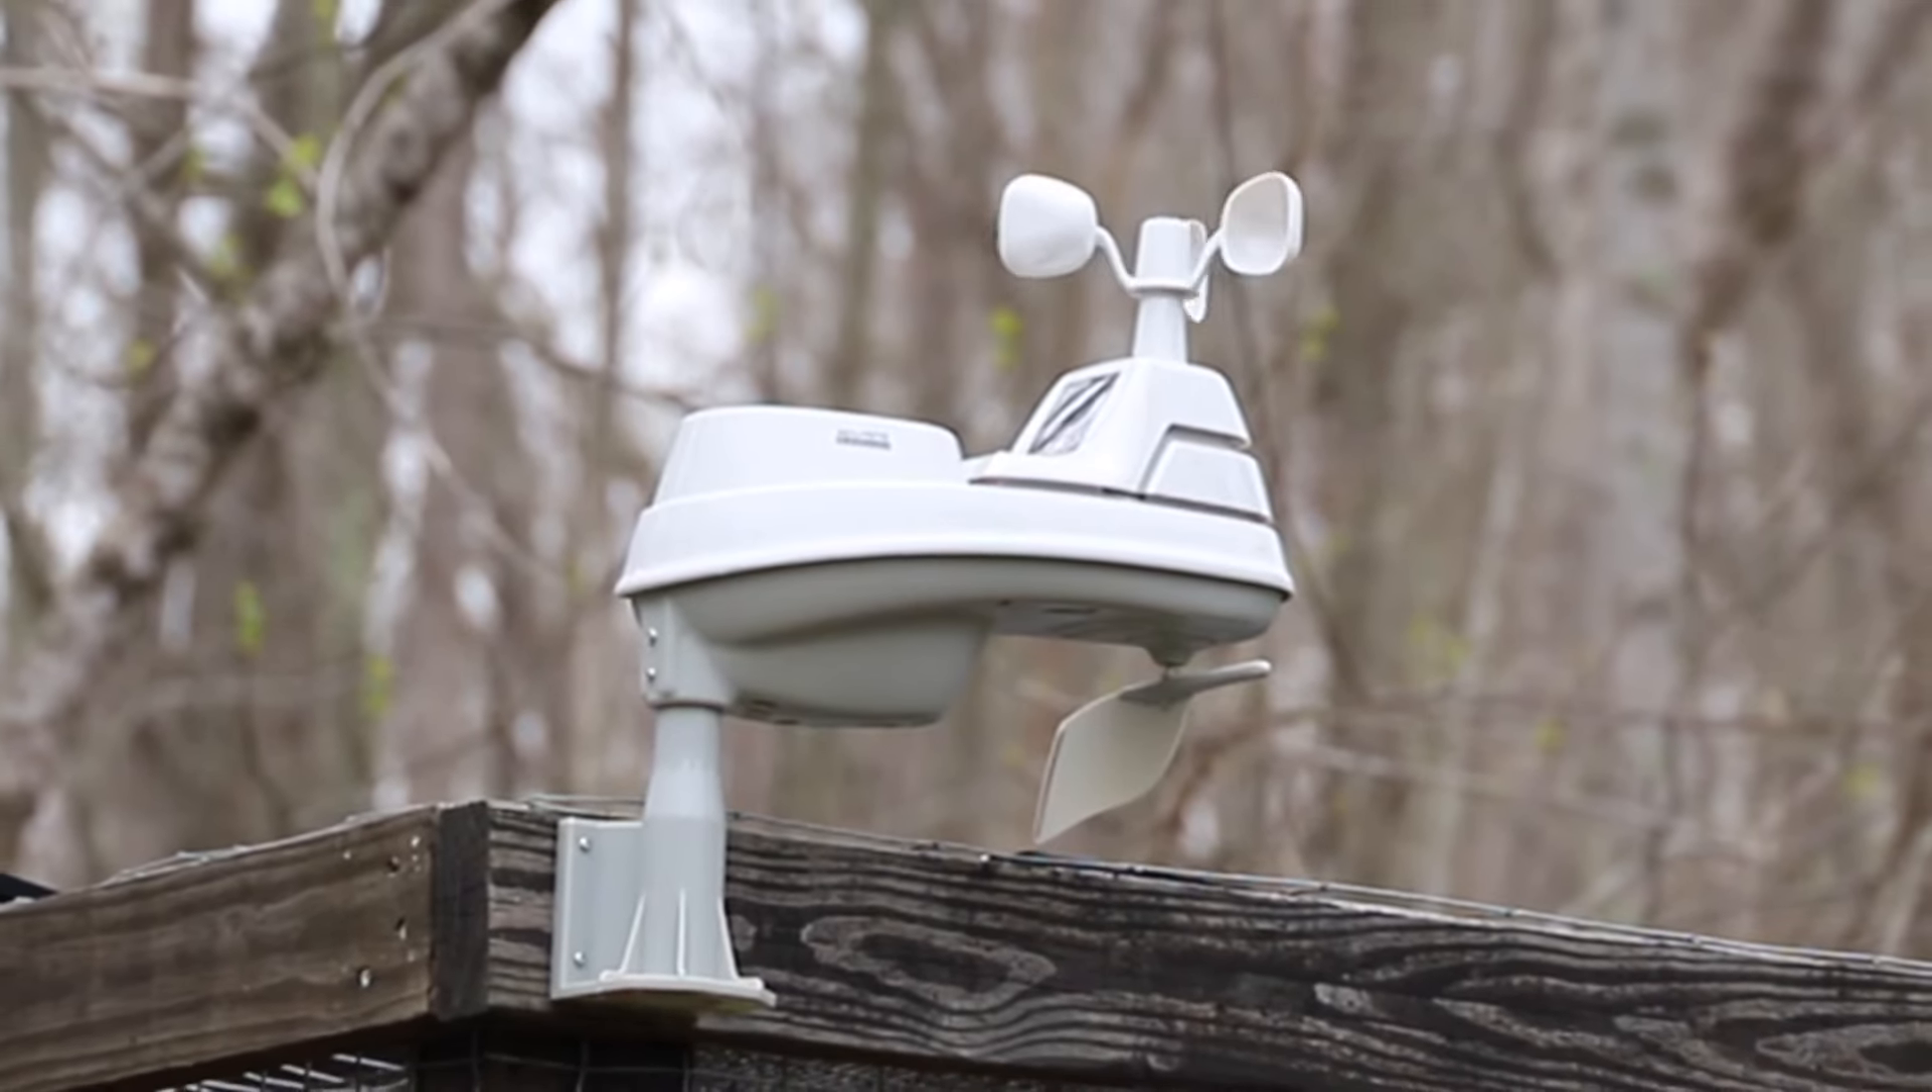We have the weather station sensor mounted up on our chicken coop run.